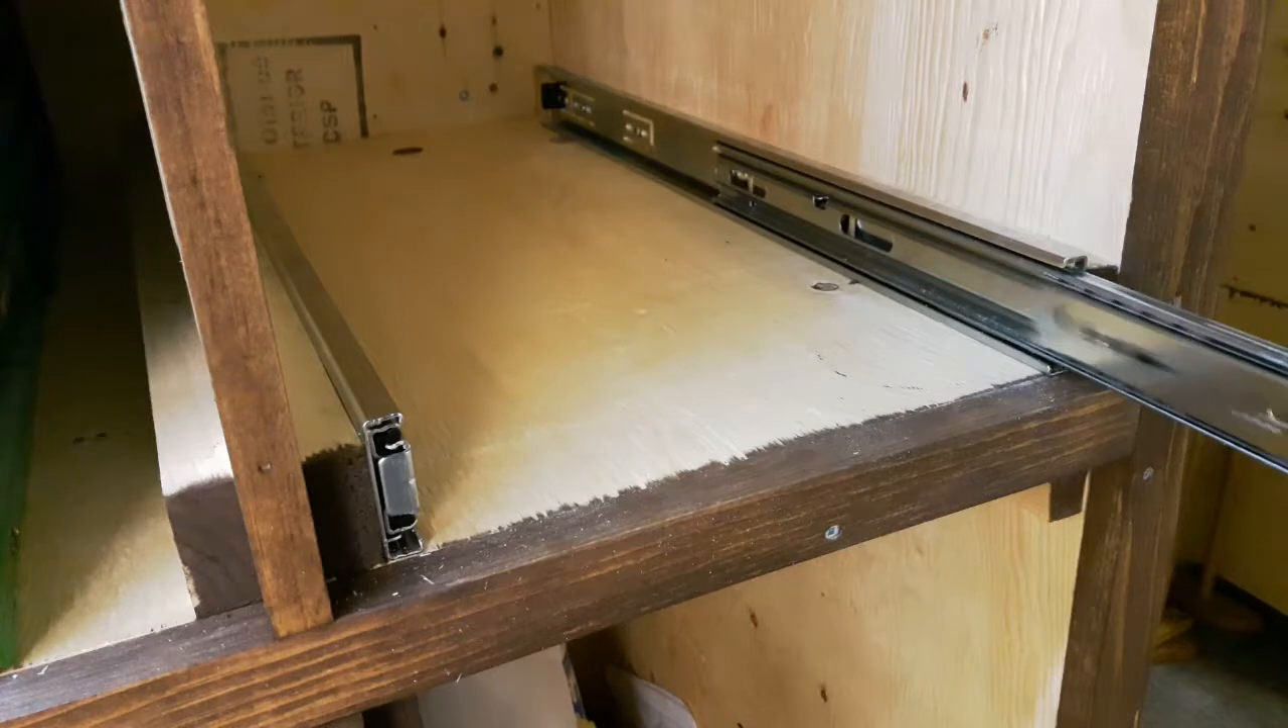And just like that, sliders are attached.